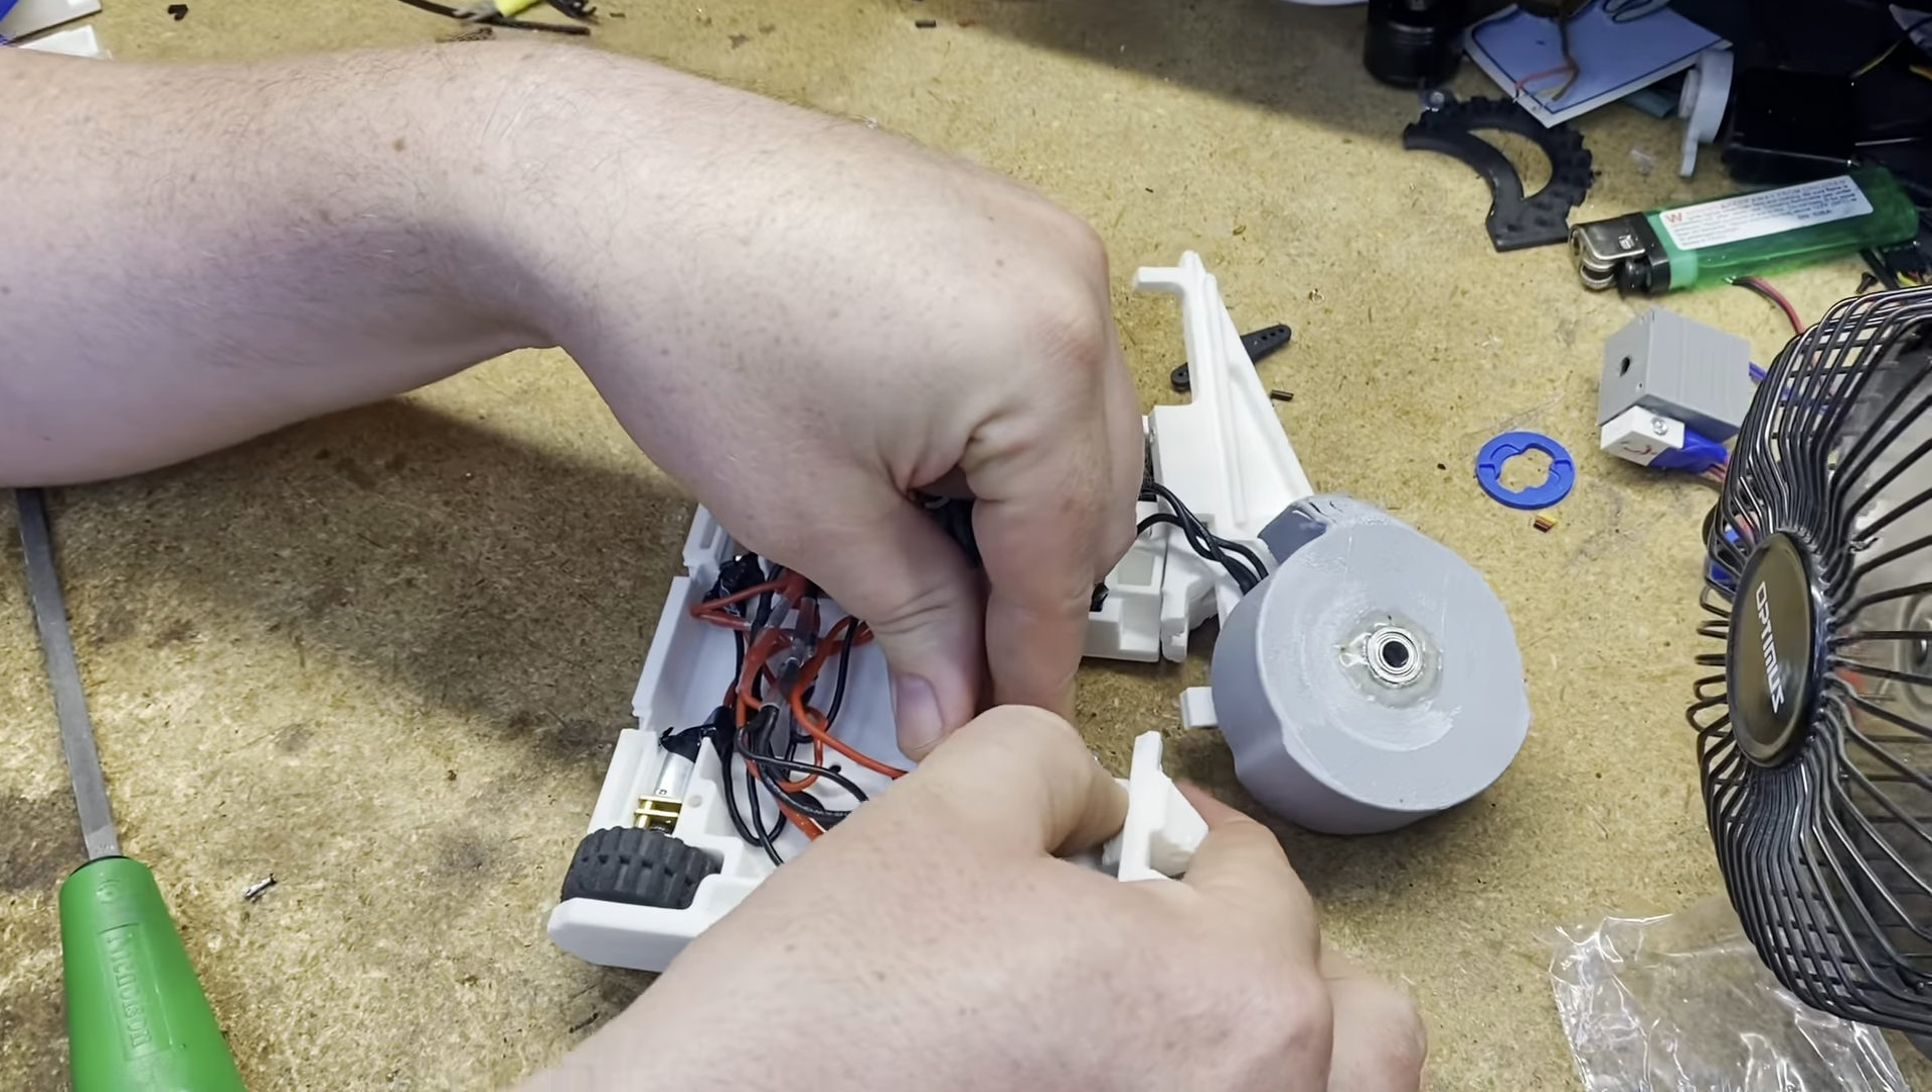And we've managed to put the bearing back in the weapon.